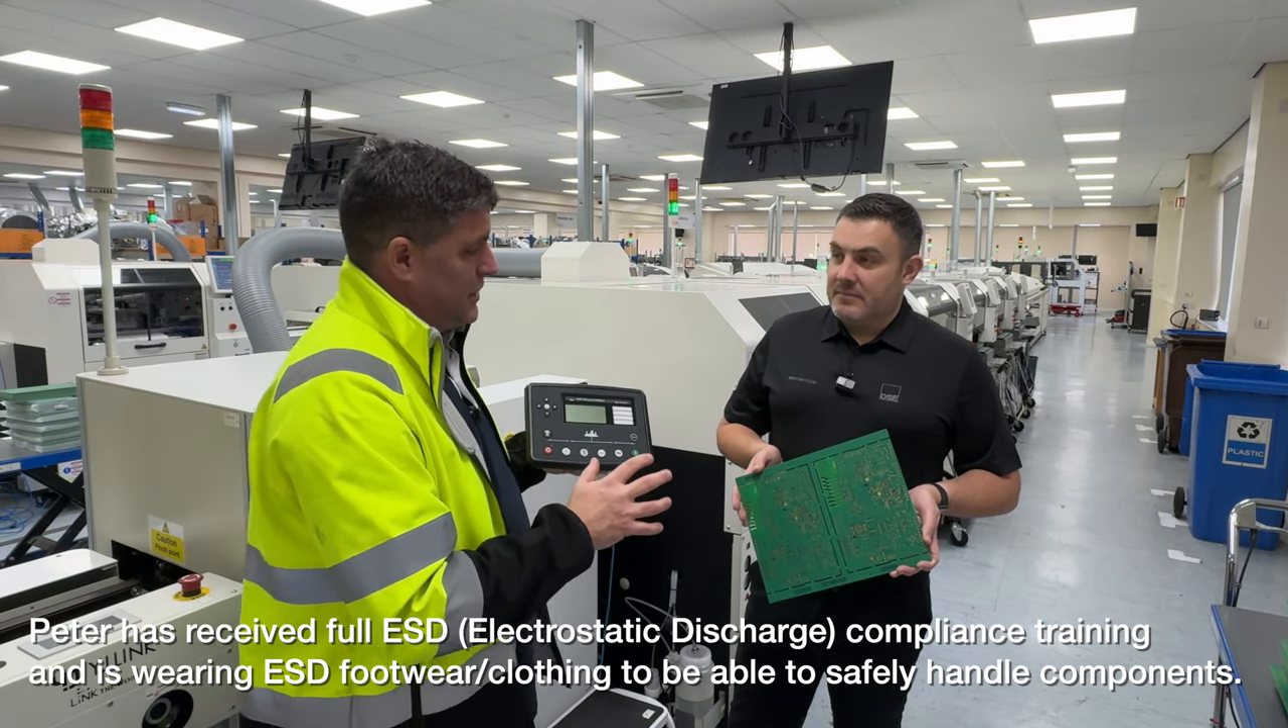Remember, folks, the DSE 7320. Adam, it all starts with this board. It does. But Adam, it looks a bit too big to fit inside this one.